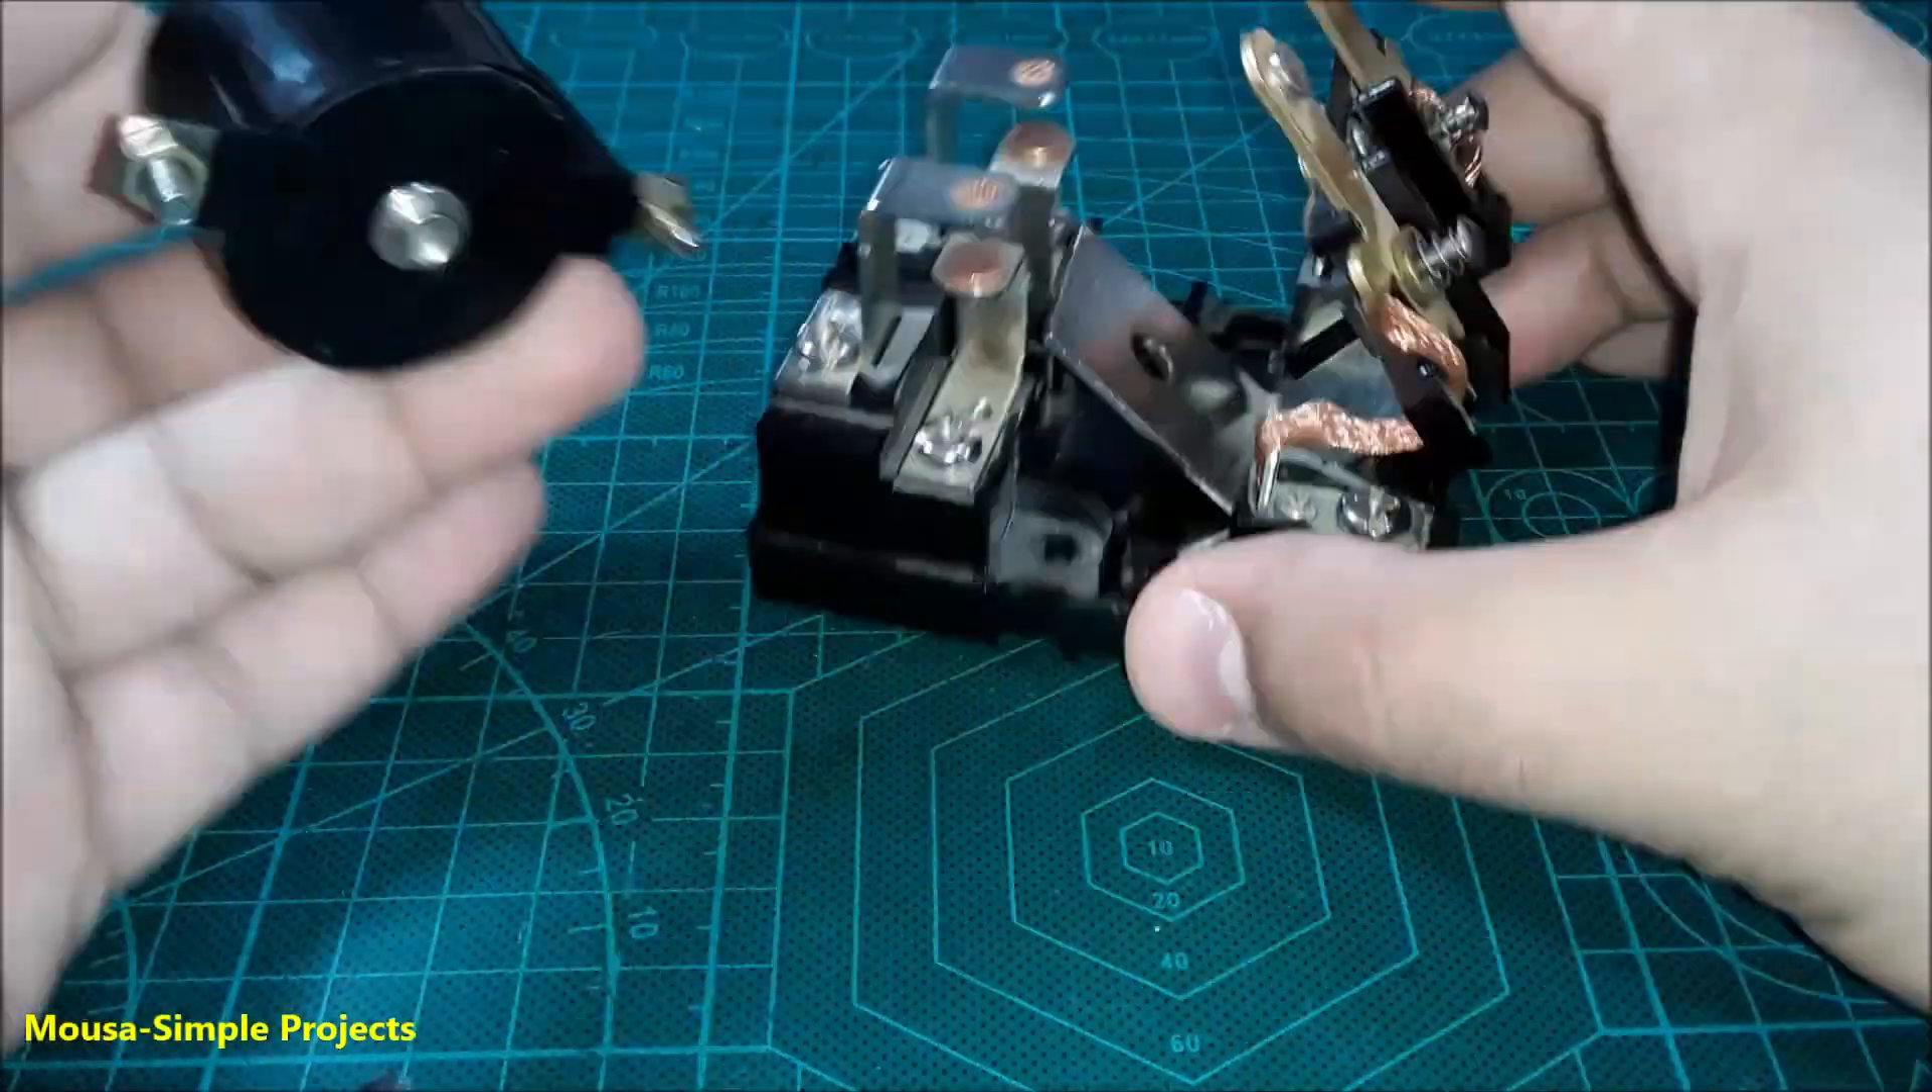First of all, I removed the coil from the relay.